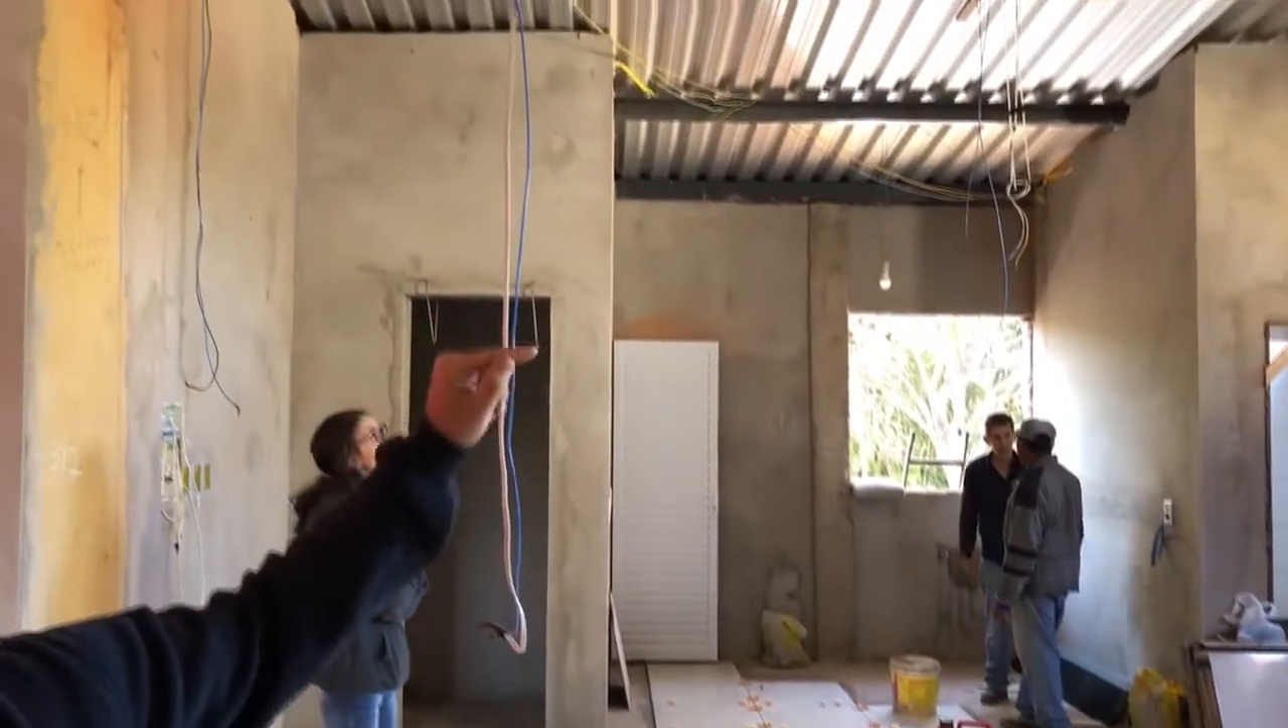Ainda estamos sem o forro, o forro será de PVC, mas já está colocado aqui toda a fiação elétrica.